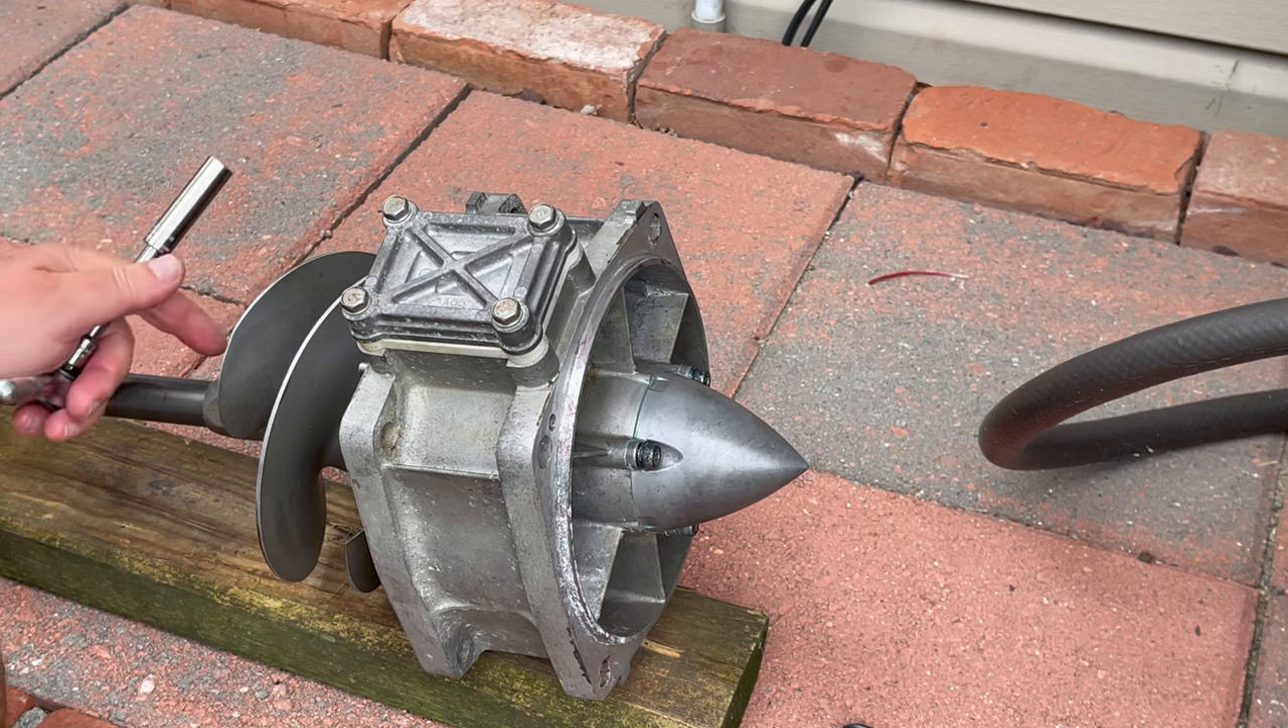All right. So, we got the cone installed, bolts are tight, thread sealant.